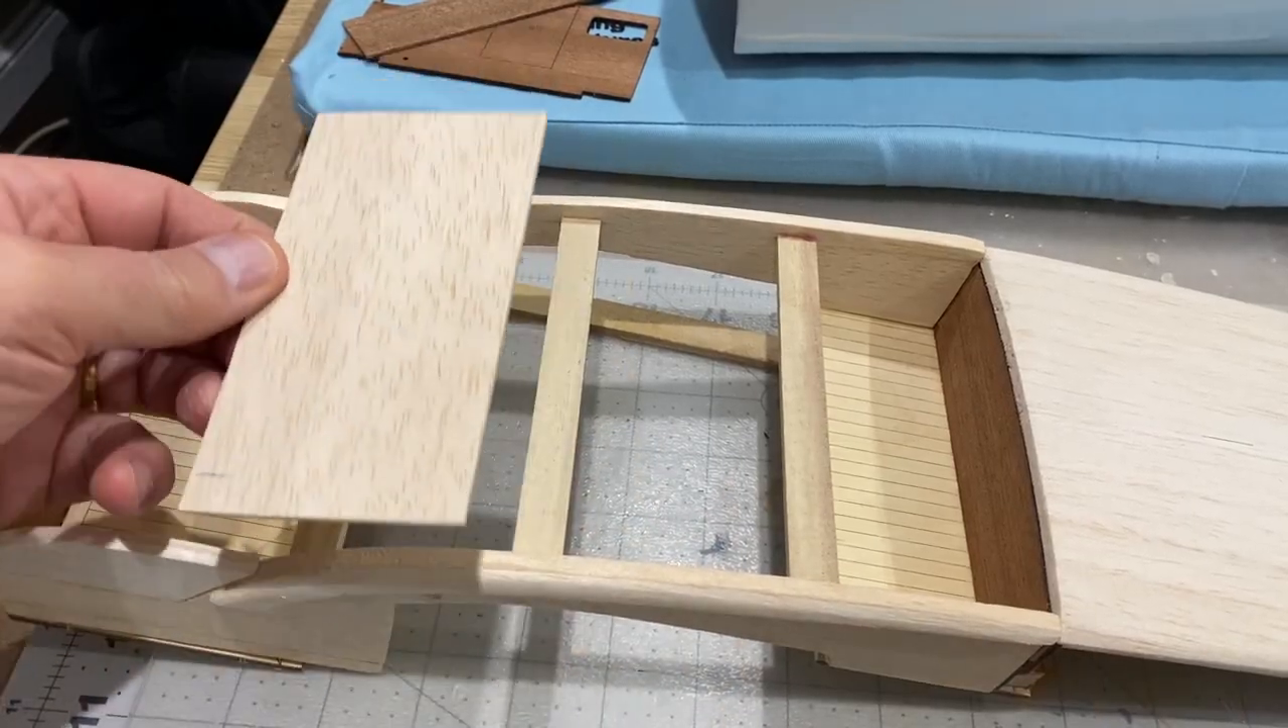I've just put three roof supports on there and then the roof the new roof is going to go on here like that.